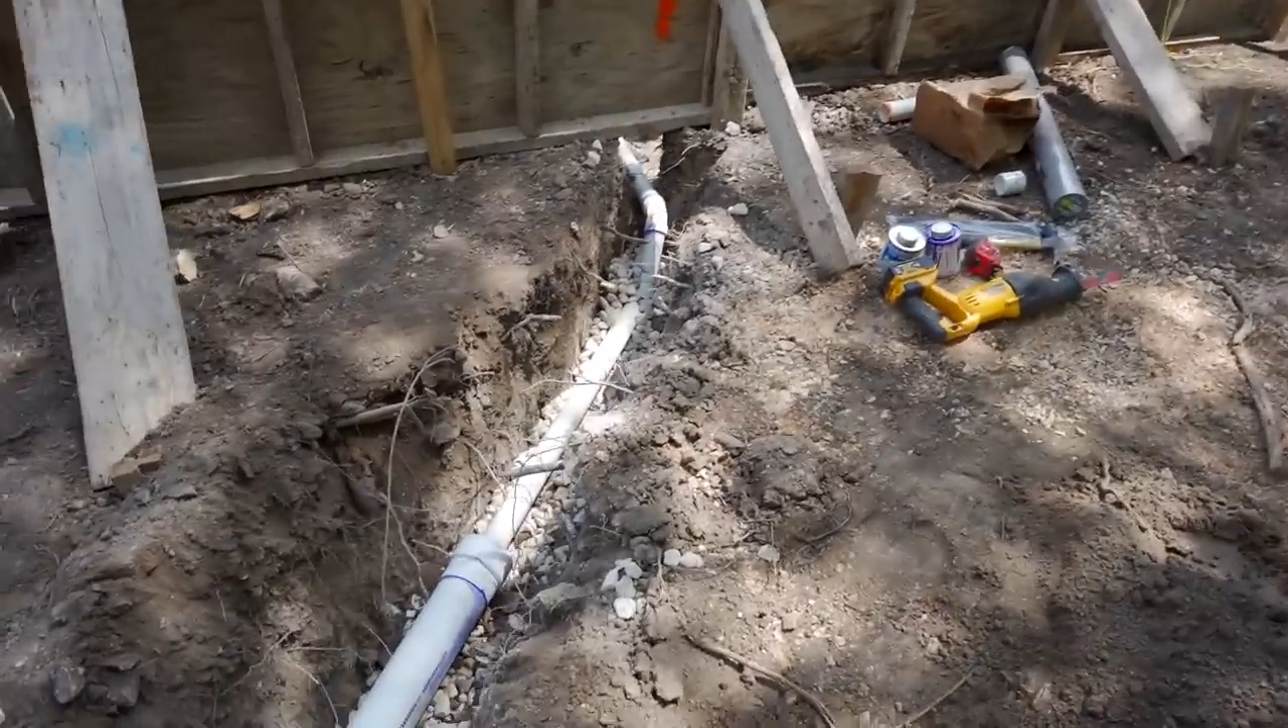All right so you guys can see we have the pipe in the in the ditch it's got gravel underneath and we got it plumbed from here with a two inch all the way in there.